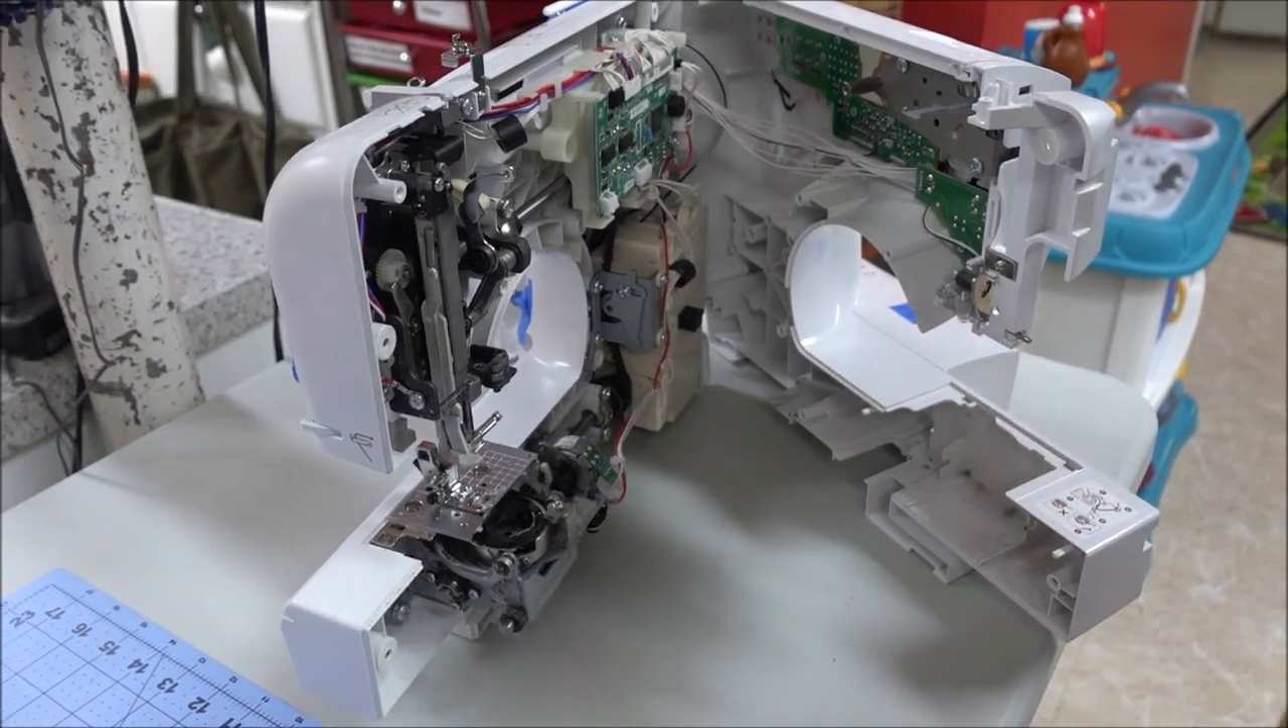Okay so we split the case and there's this bundle of wires that loops around behind this clip.